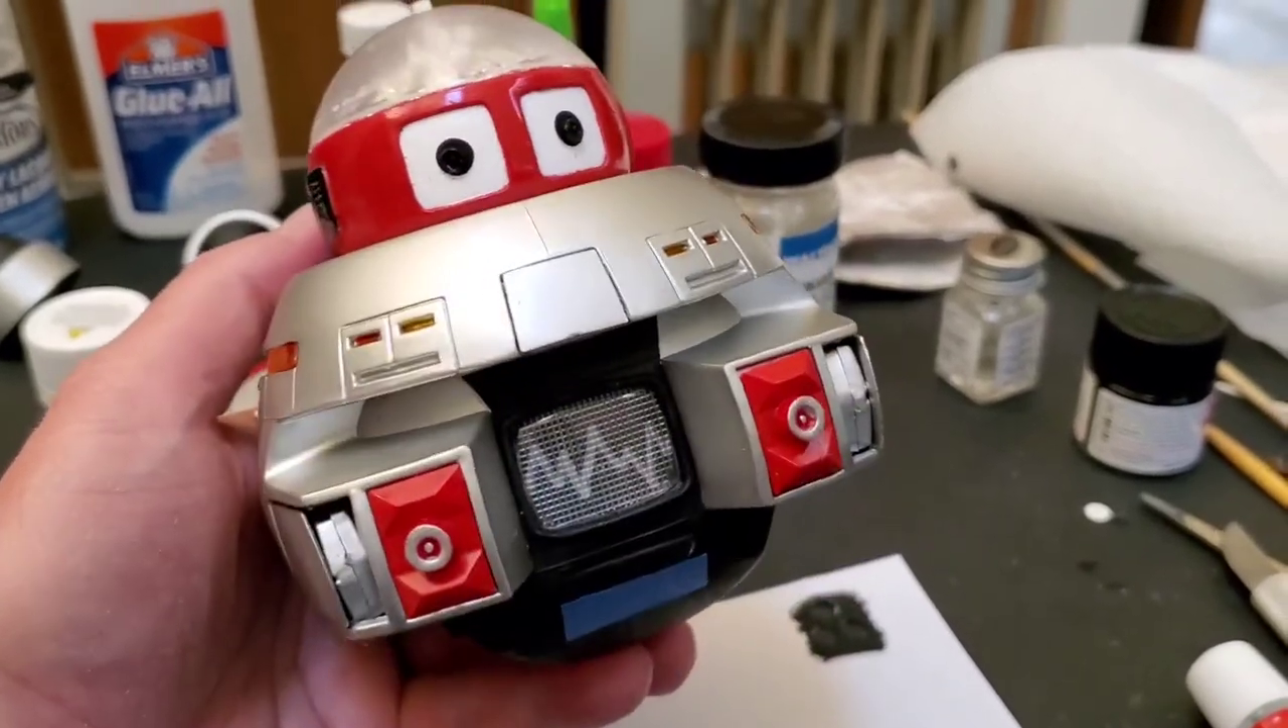I got the head put on.